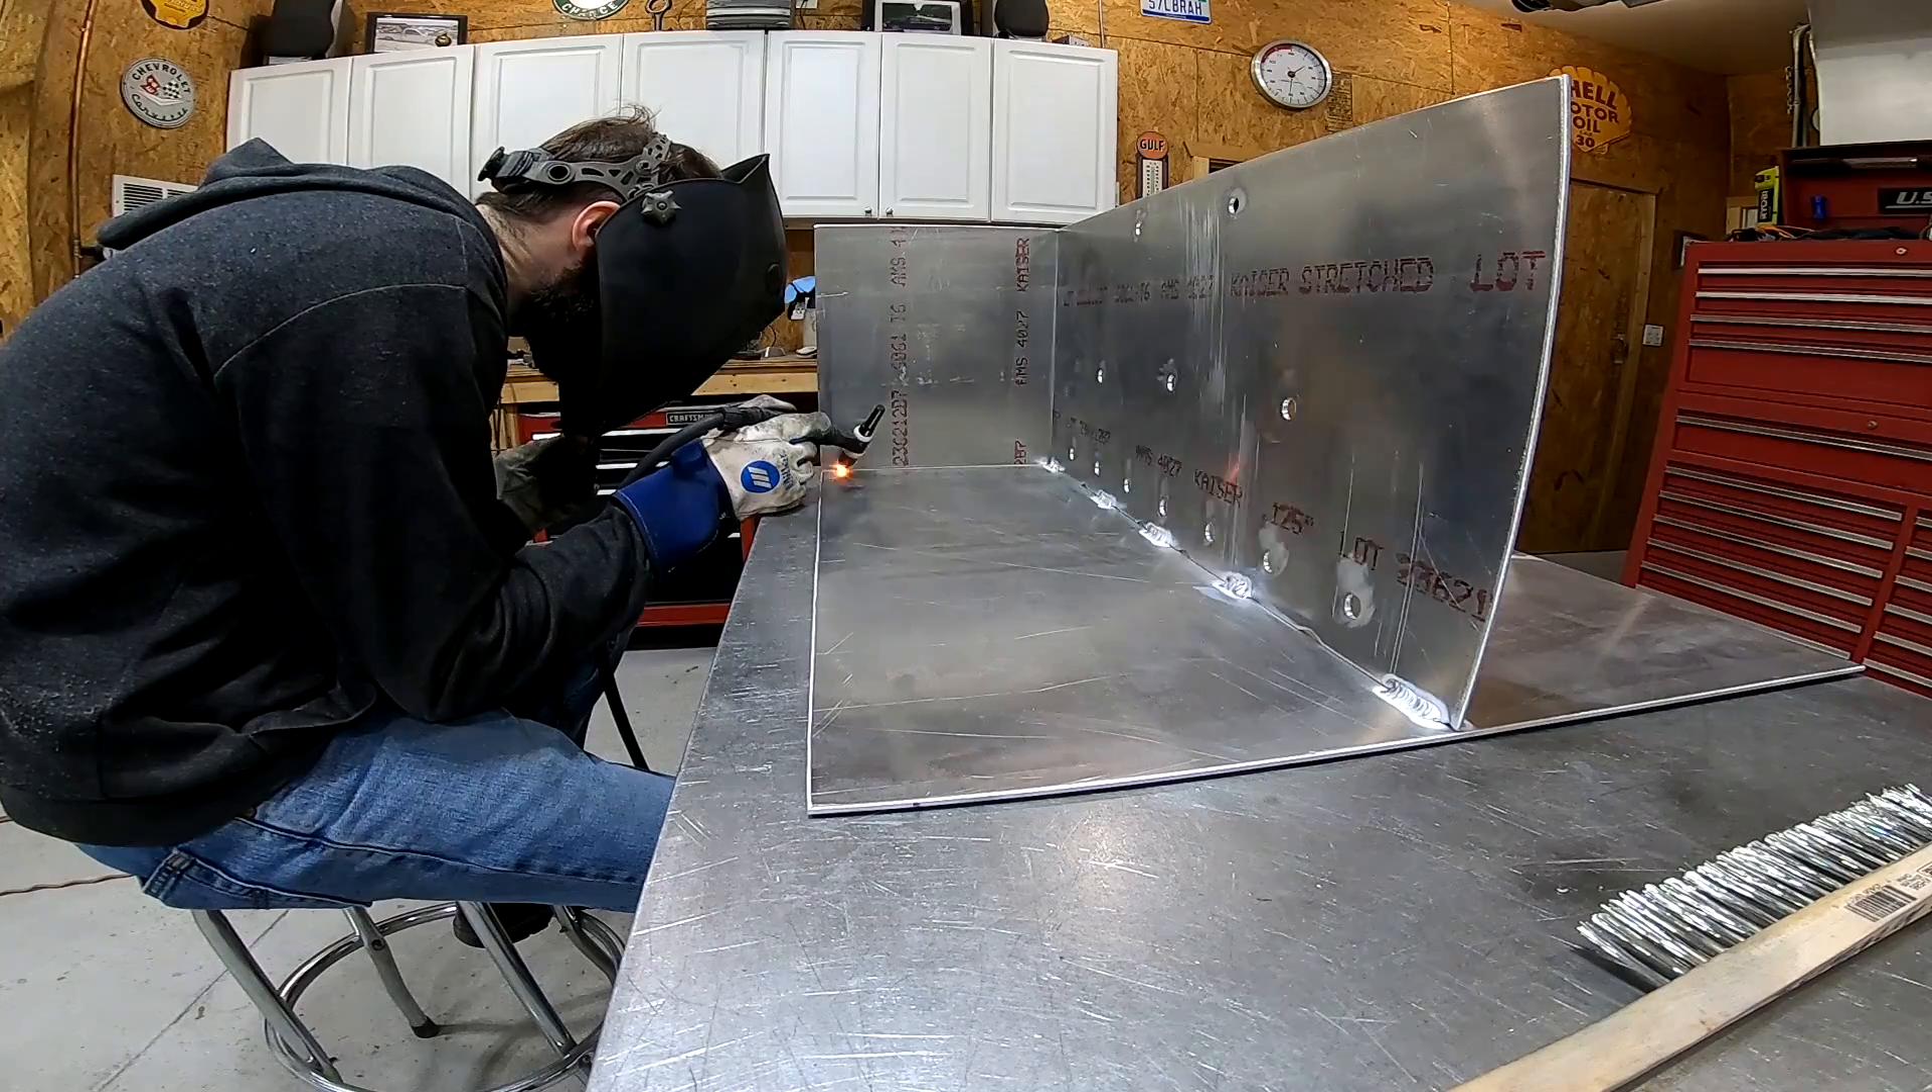Right here you can see I'm starting to weld the sides of the tank in place and it gives you a good idea of how big this thing's going to be.